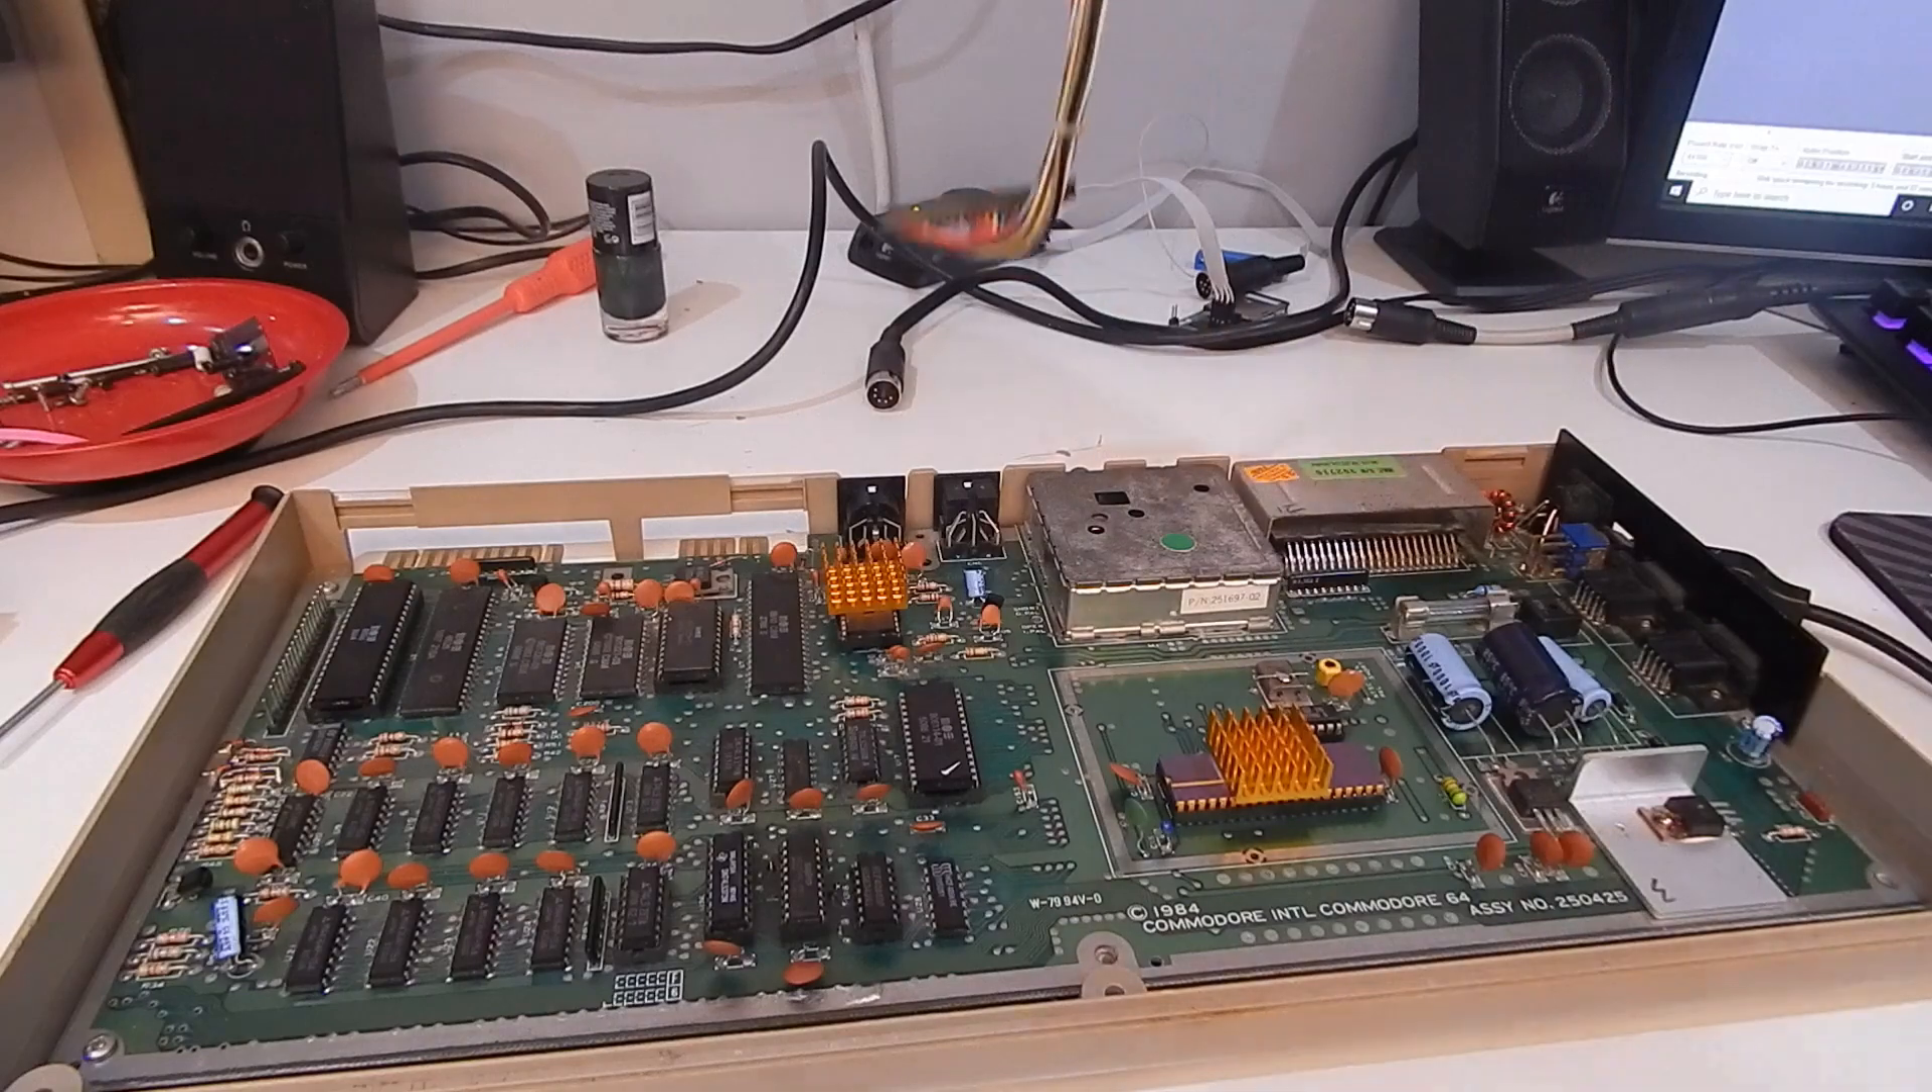I've got the board back in its base.